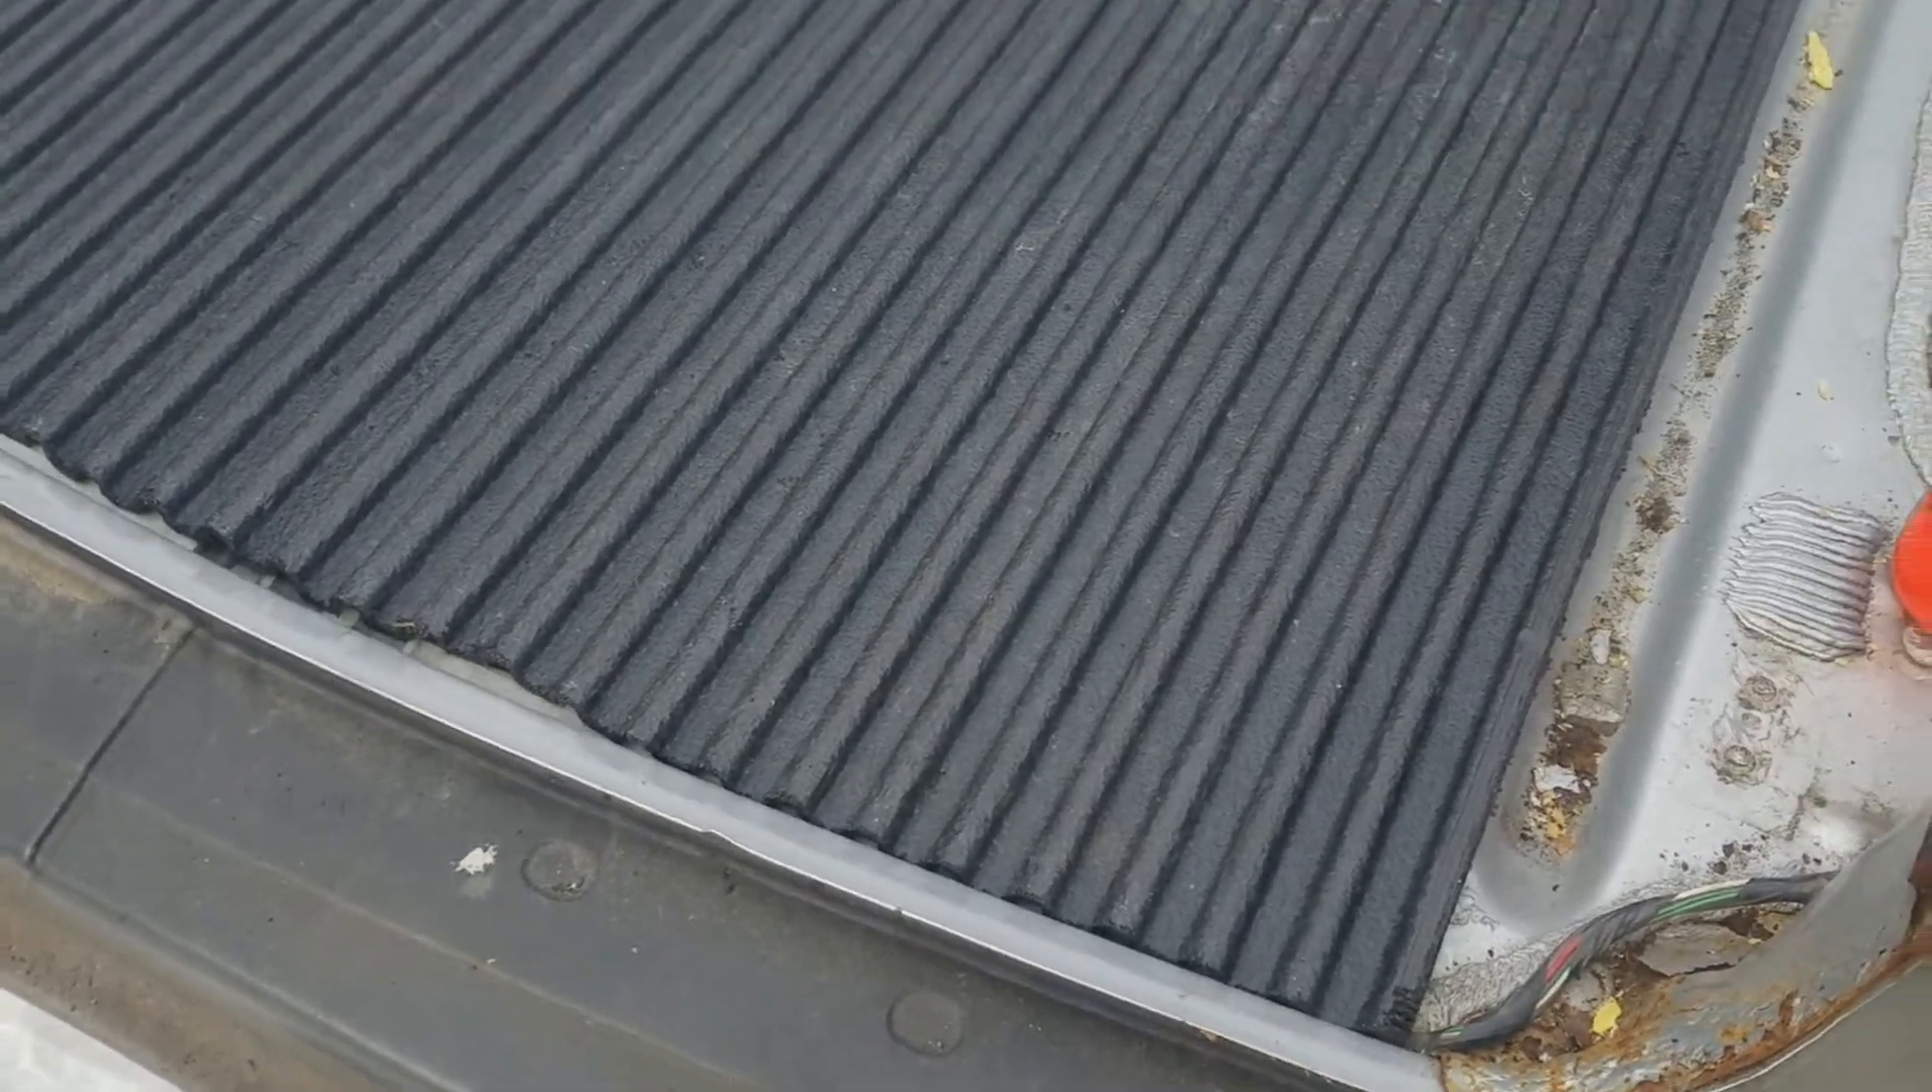So the pickup bed main portion is in. It's even kind of rounded to fit the contour of the bumper.